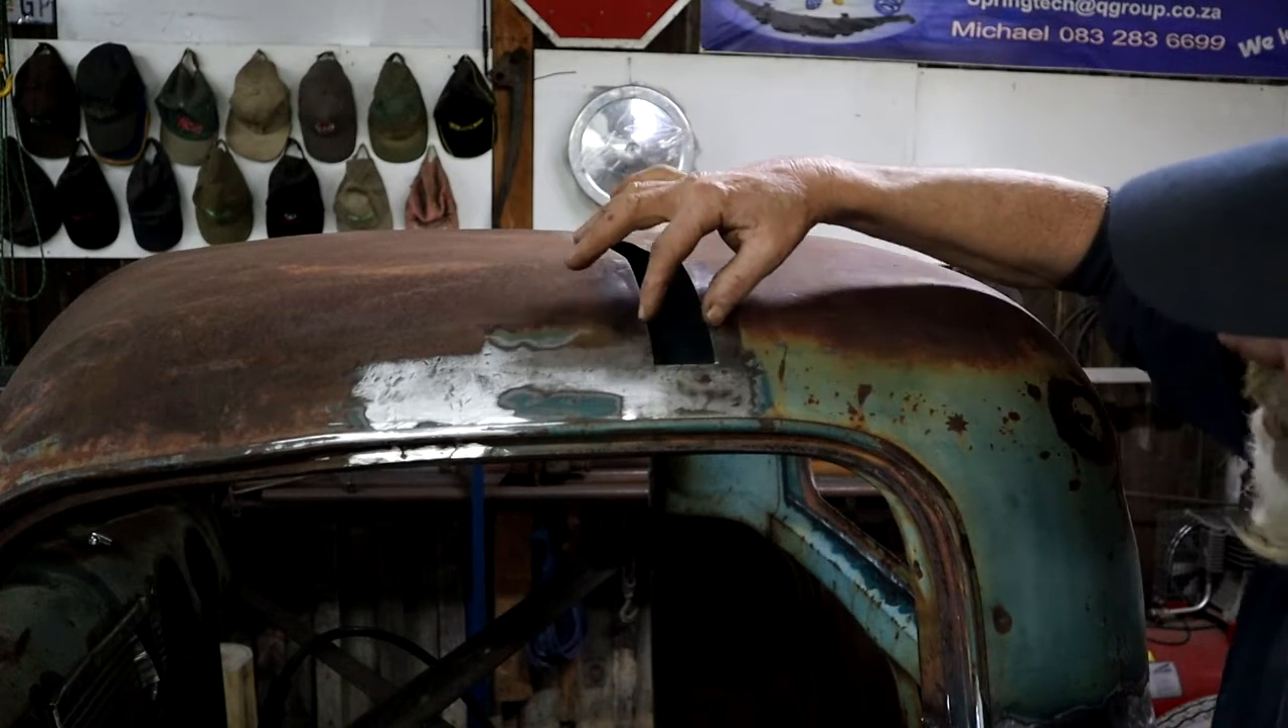But I've still got to deal with this gap that runs all the way across the roof.